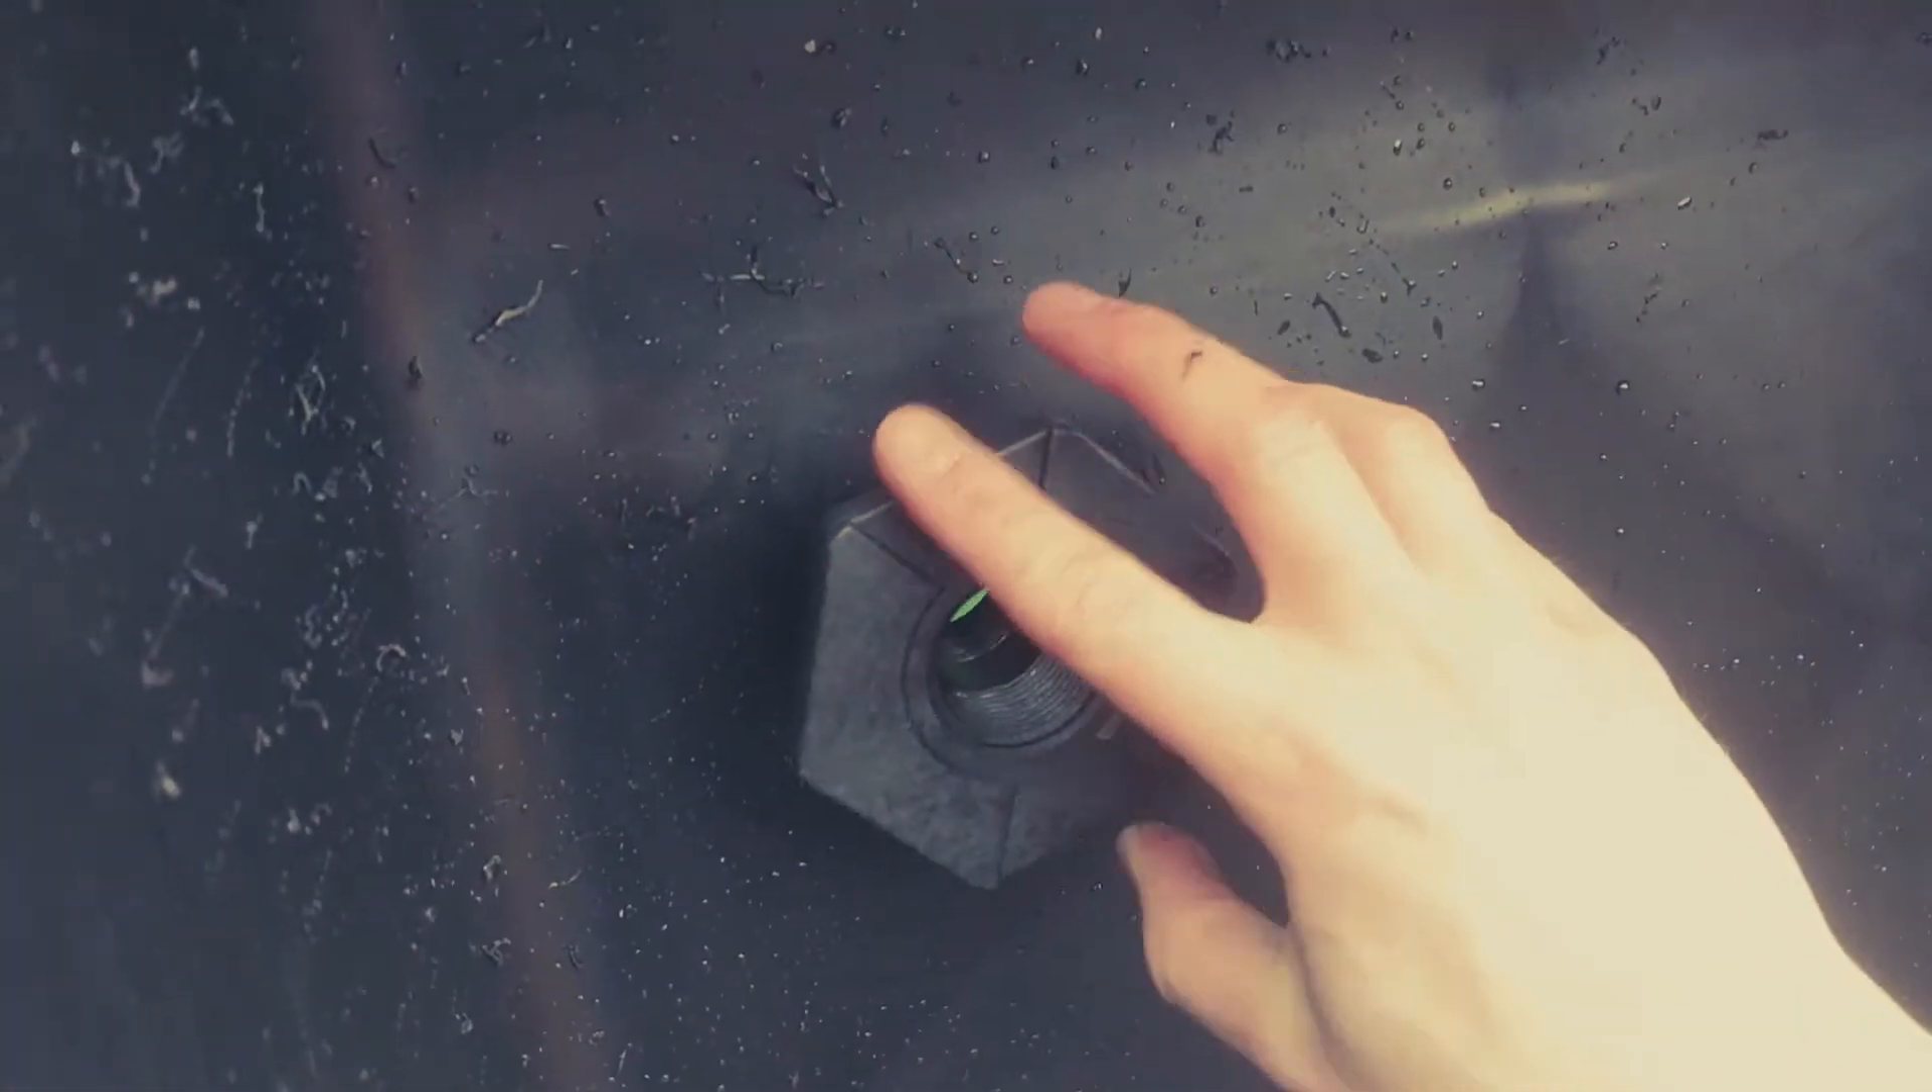Alright, so we got the bulkhead on and it's a counter clockwise bulkhead.